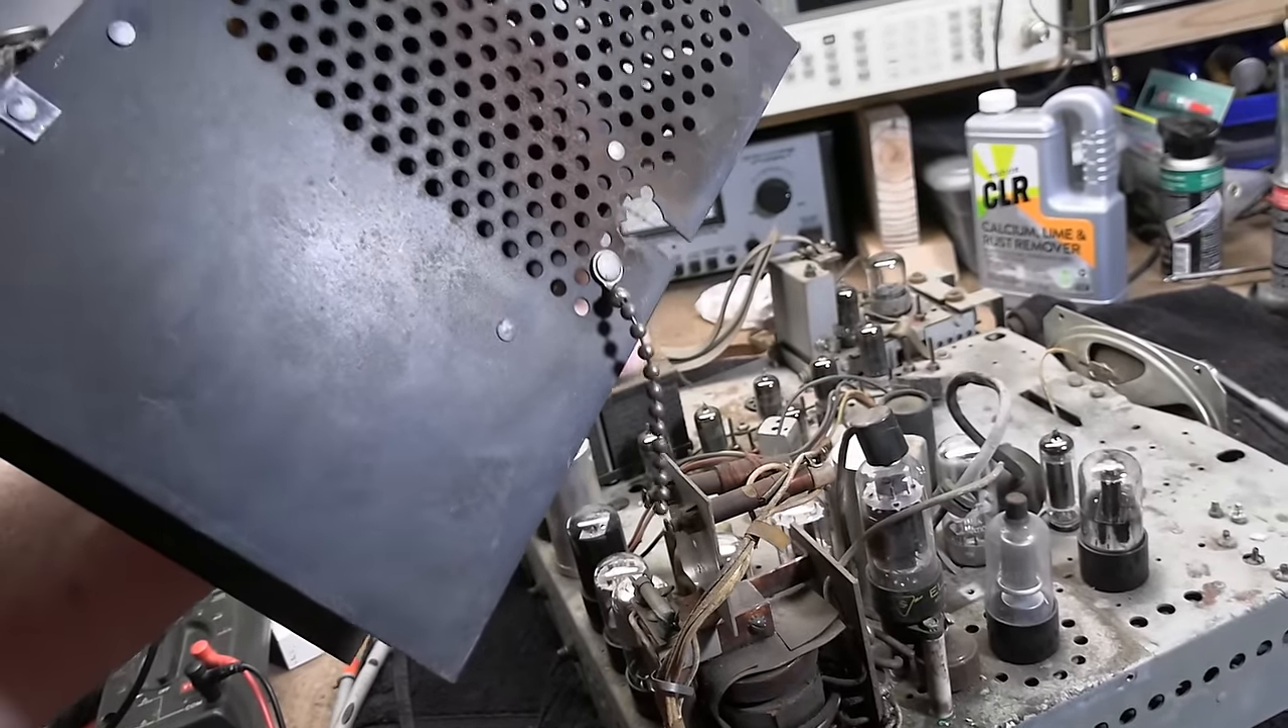I managed to get the high-voltage cage off without too much trouble.